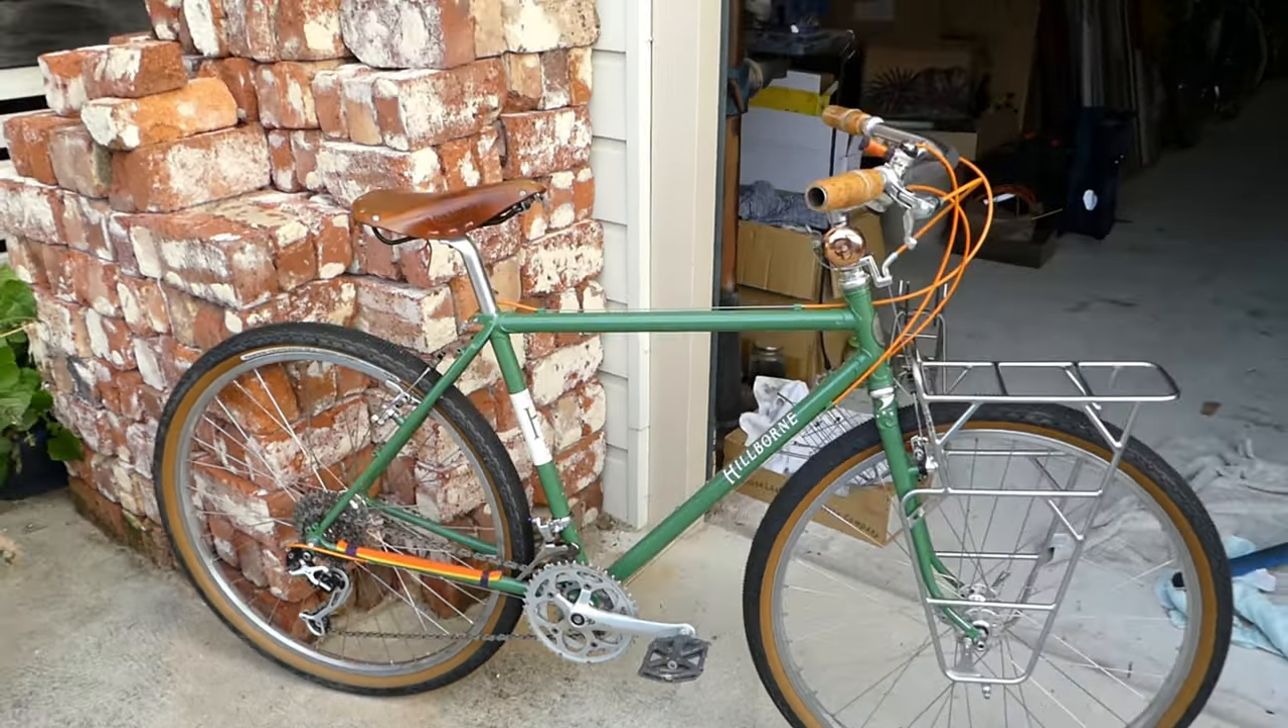All right, we've just about finished for today. It still needs bottle cages and a basket.